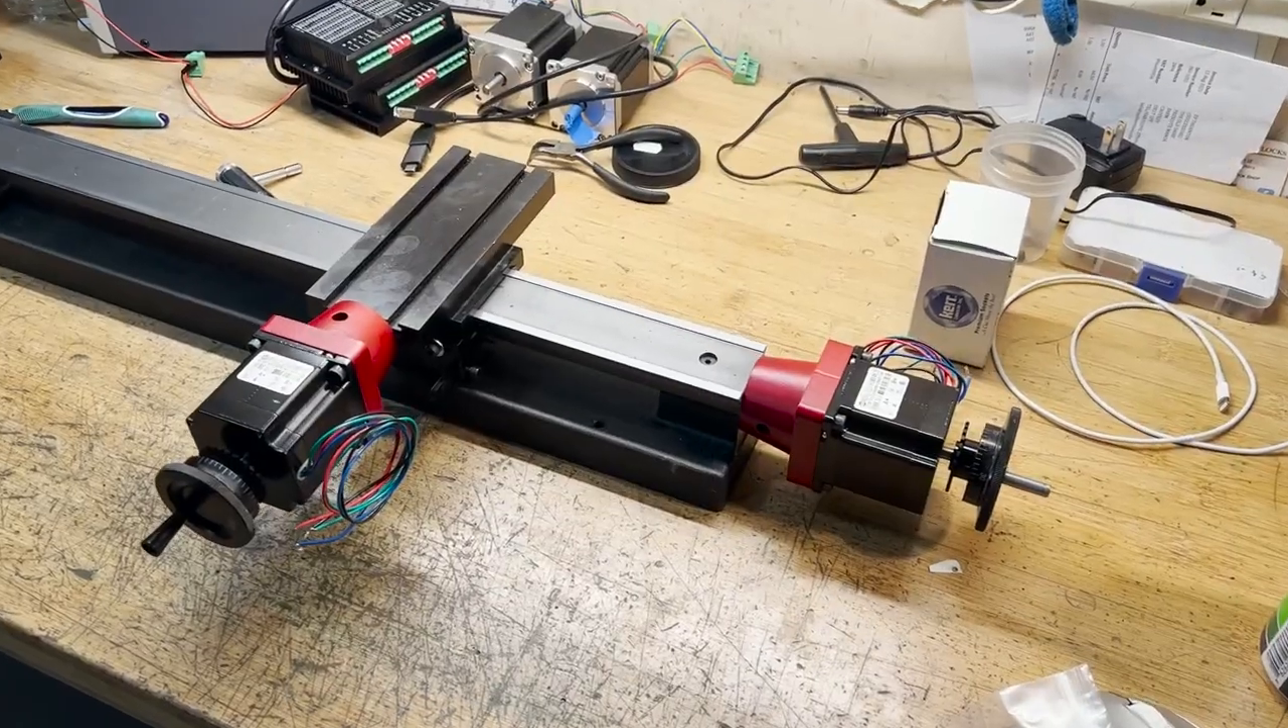Get everything tight. And there you can see I've got these motors mounted up.